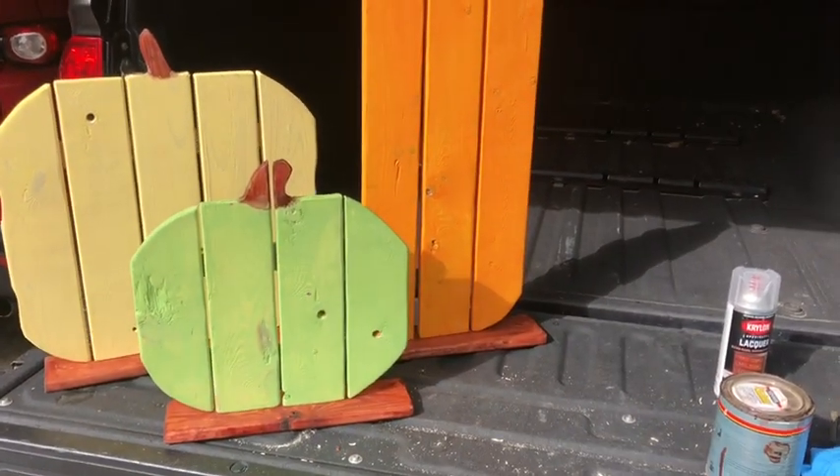All right guys i've got the bases attached they're standing upright.